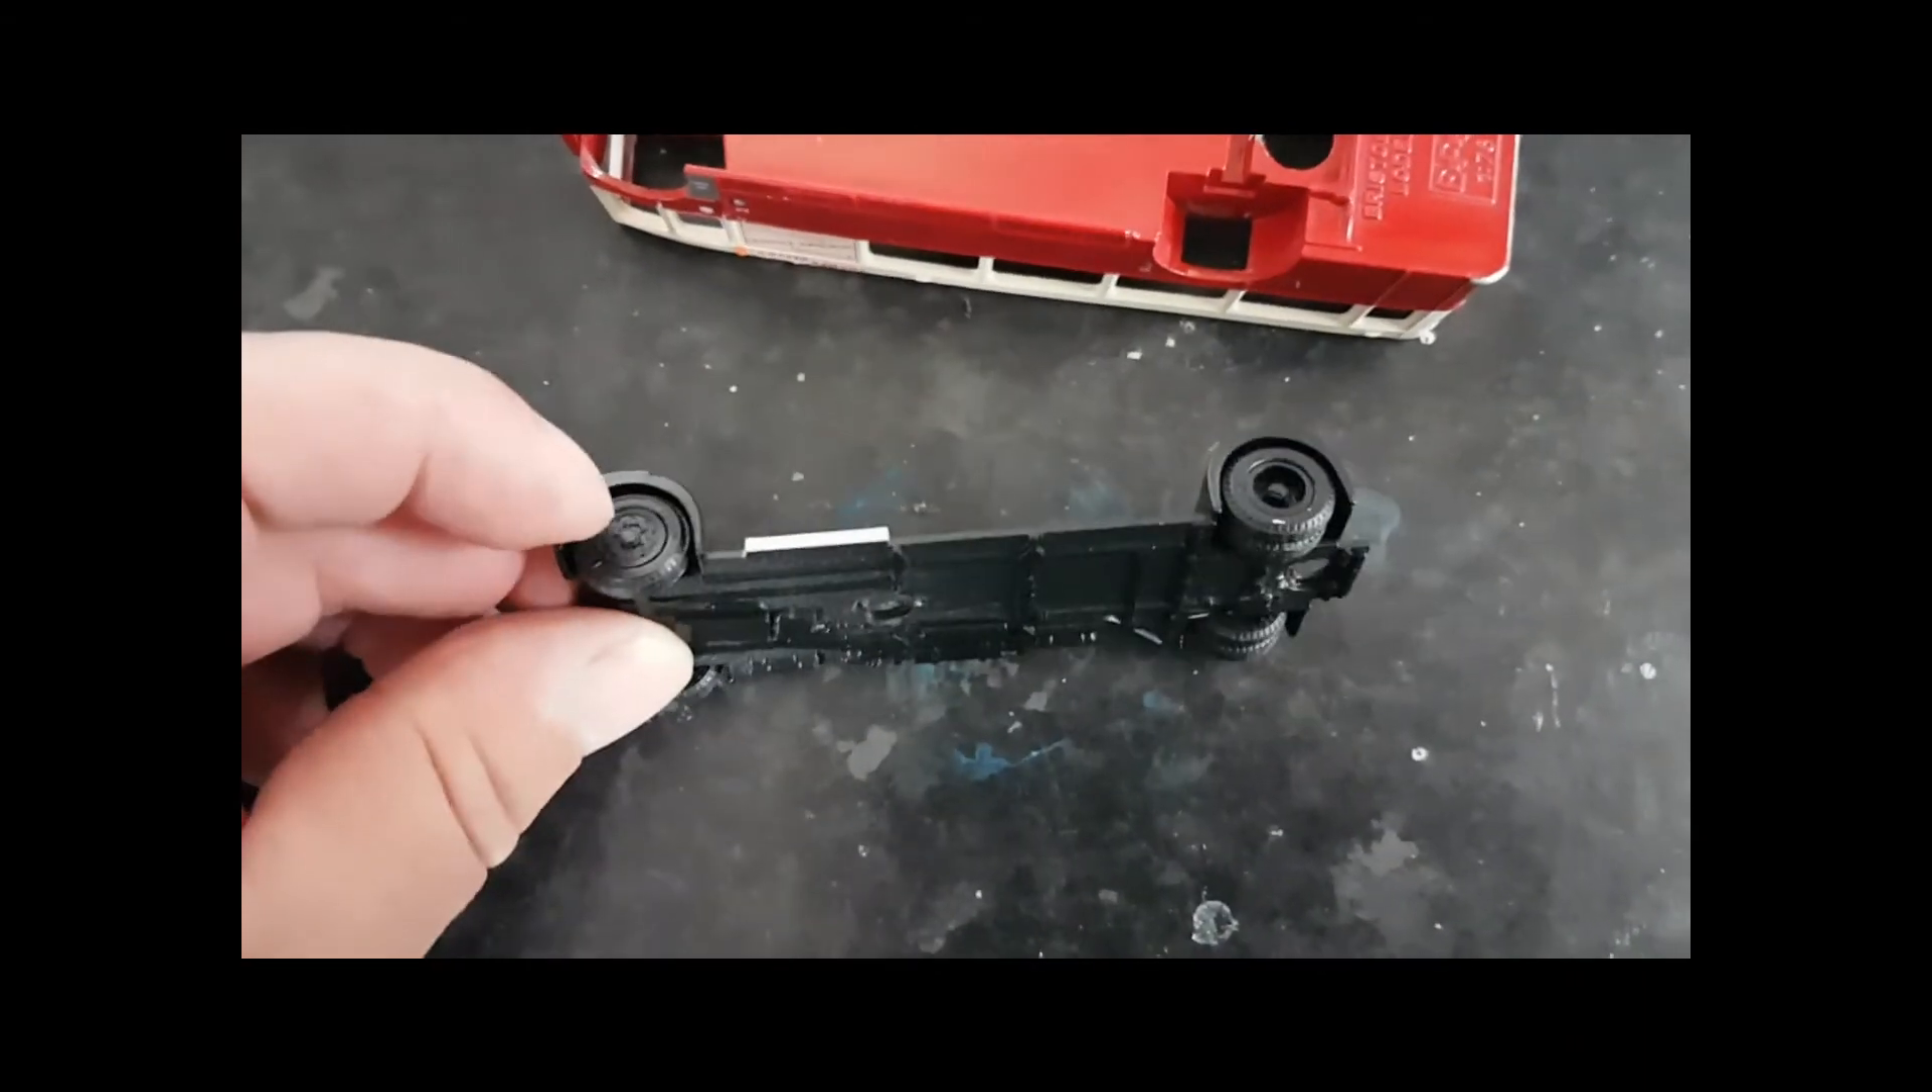The only thing left to do, in terms of dismantling this model, is to remove one wheel from each axle.